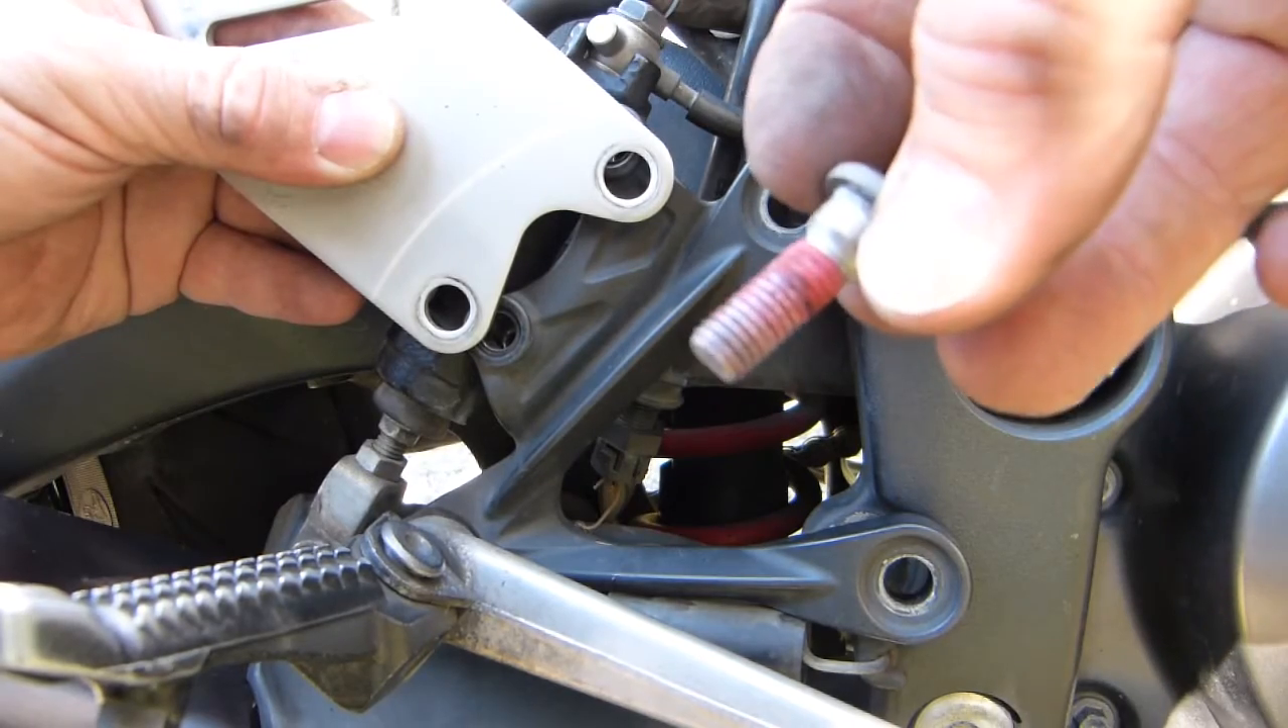I've removed those mounting bolts, they have red thread lock on them.